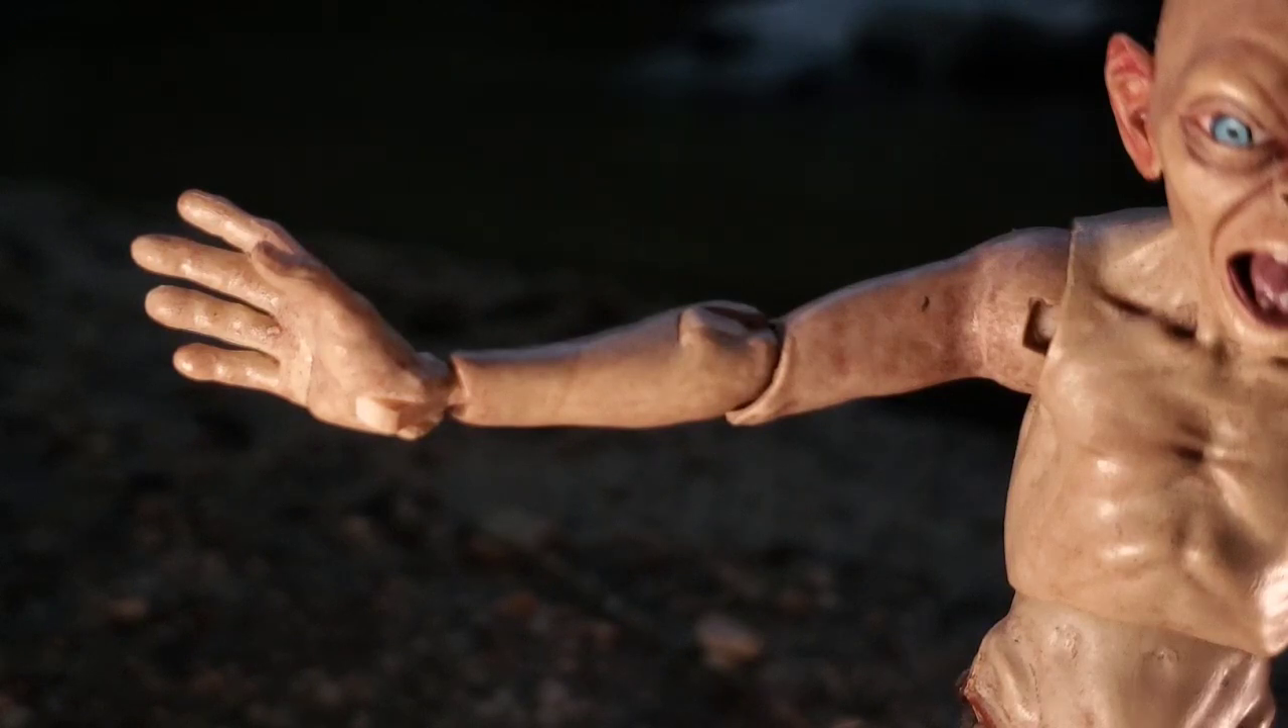The elbow joint sticks out a little bit but not too bad.